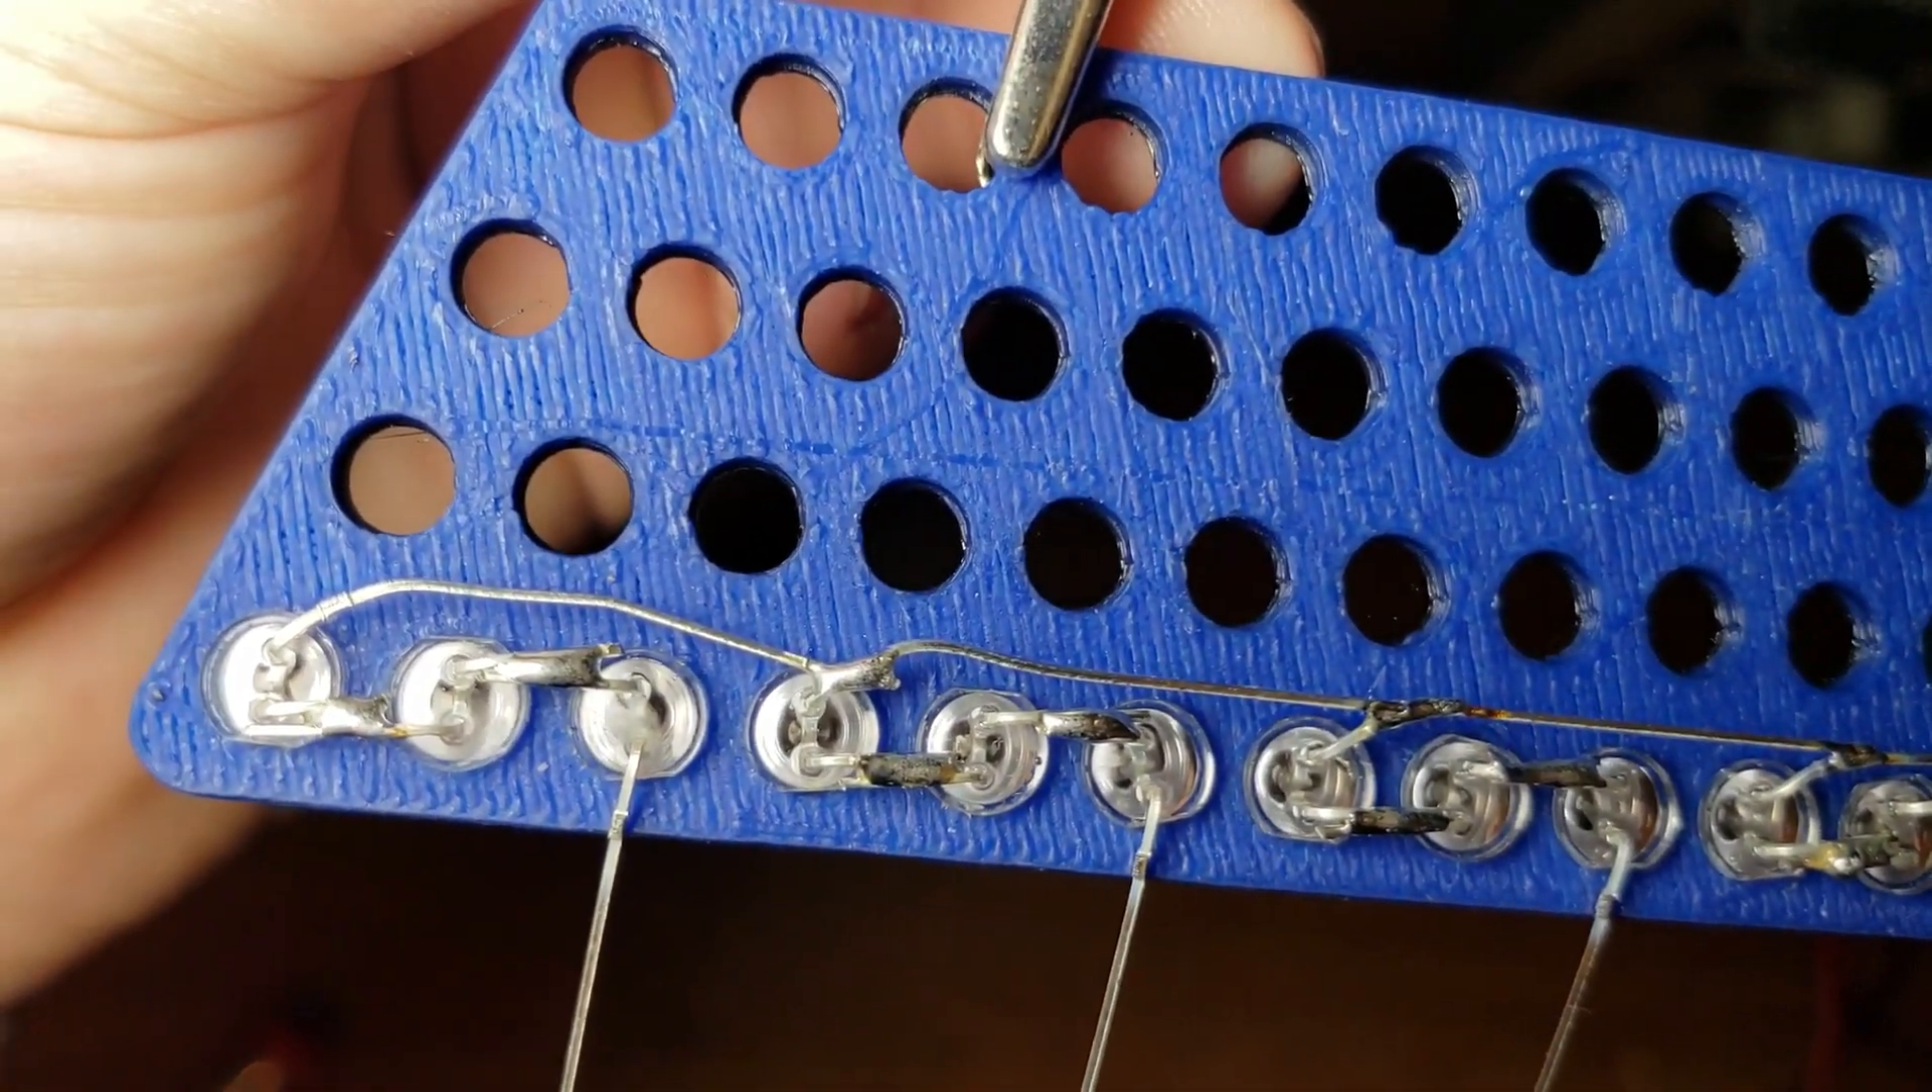Alright, I got all of the leads in between for the series circuits. I got all of those folded over, clipped off and then soldered in place.